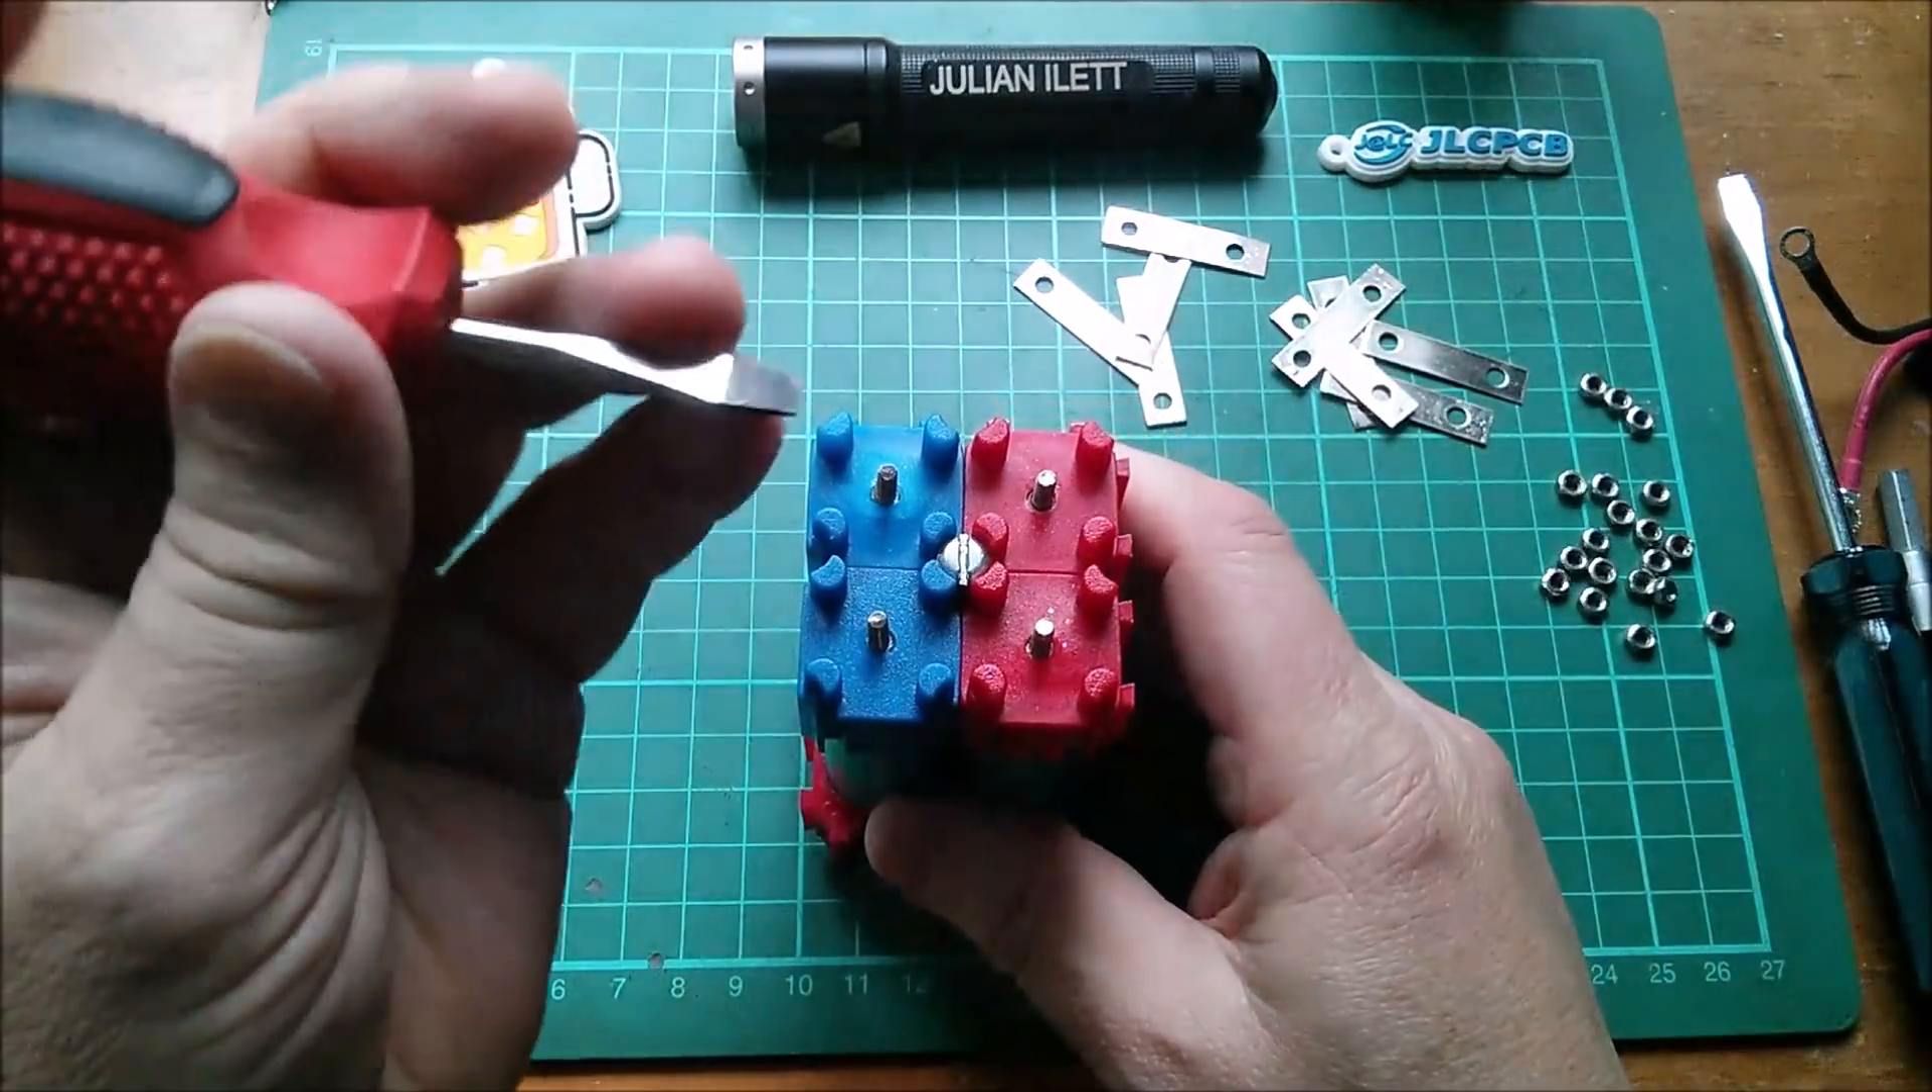Right that's all the nuts and the bridging strips off so we've just got the stud ends.